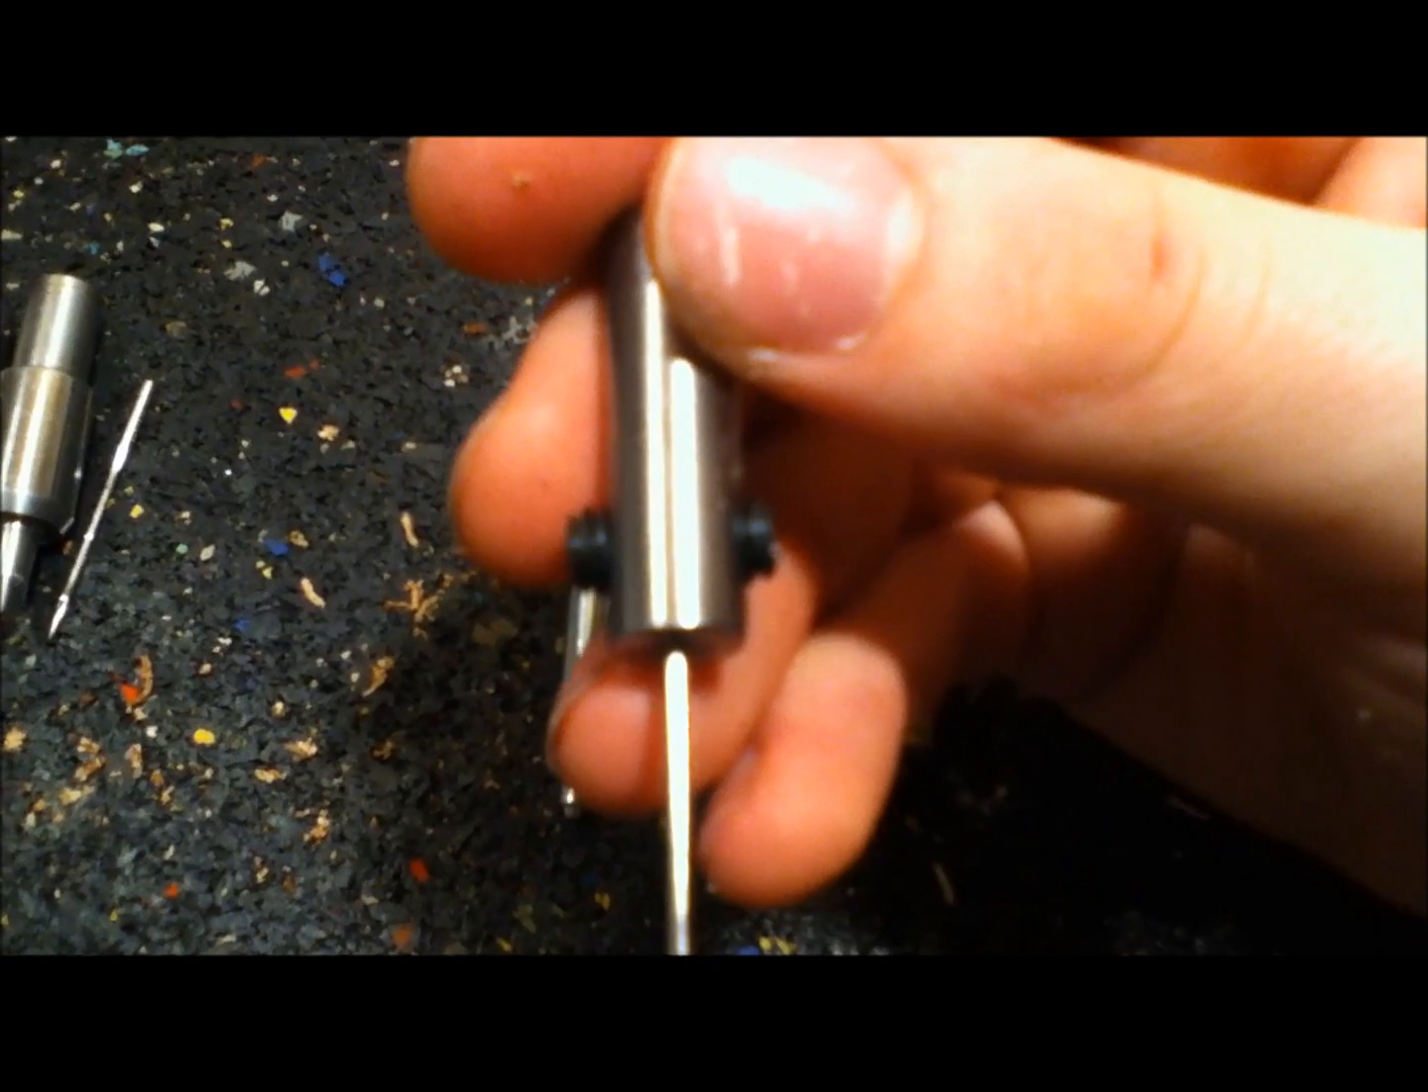So I just drilled the hole all the way through, tapped it all the way through, and then I put a plug in from each side.